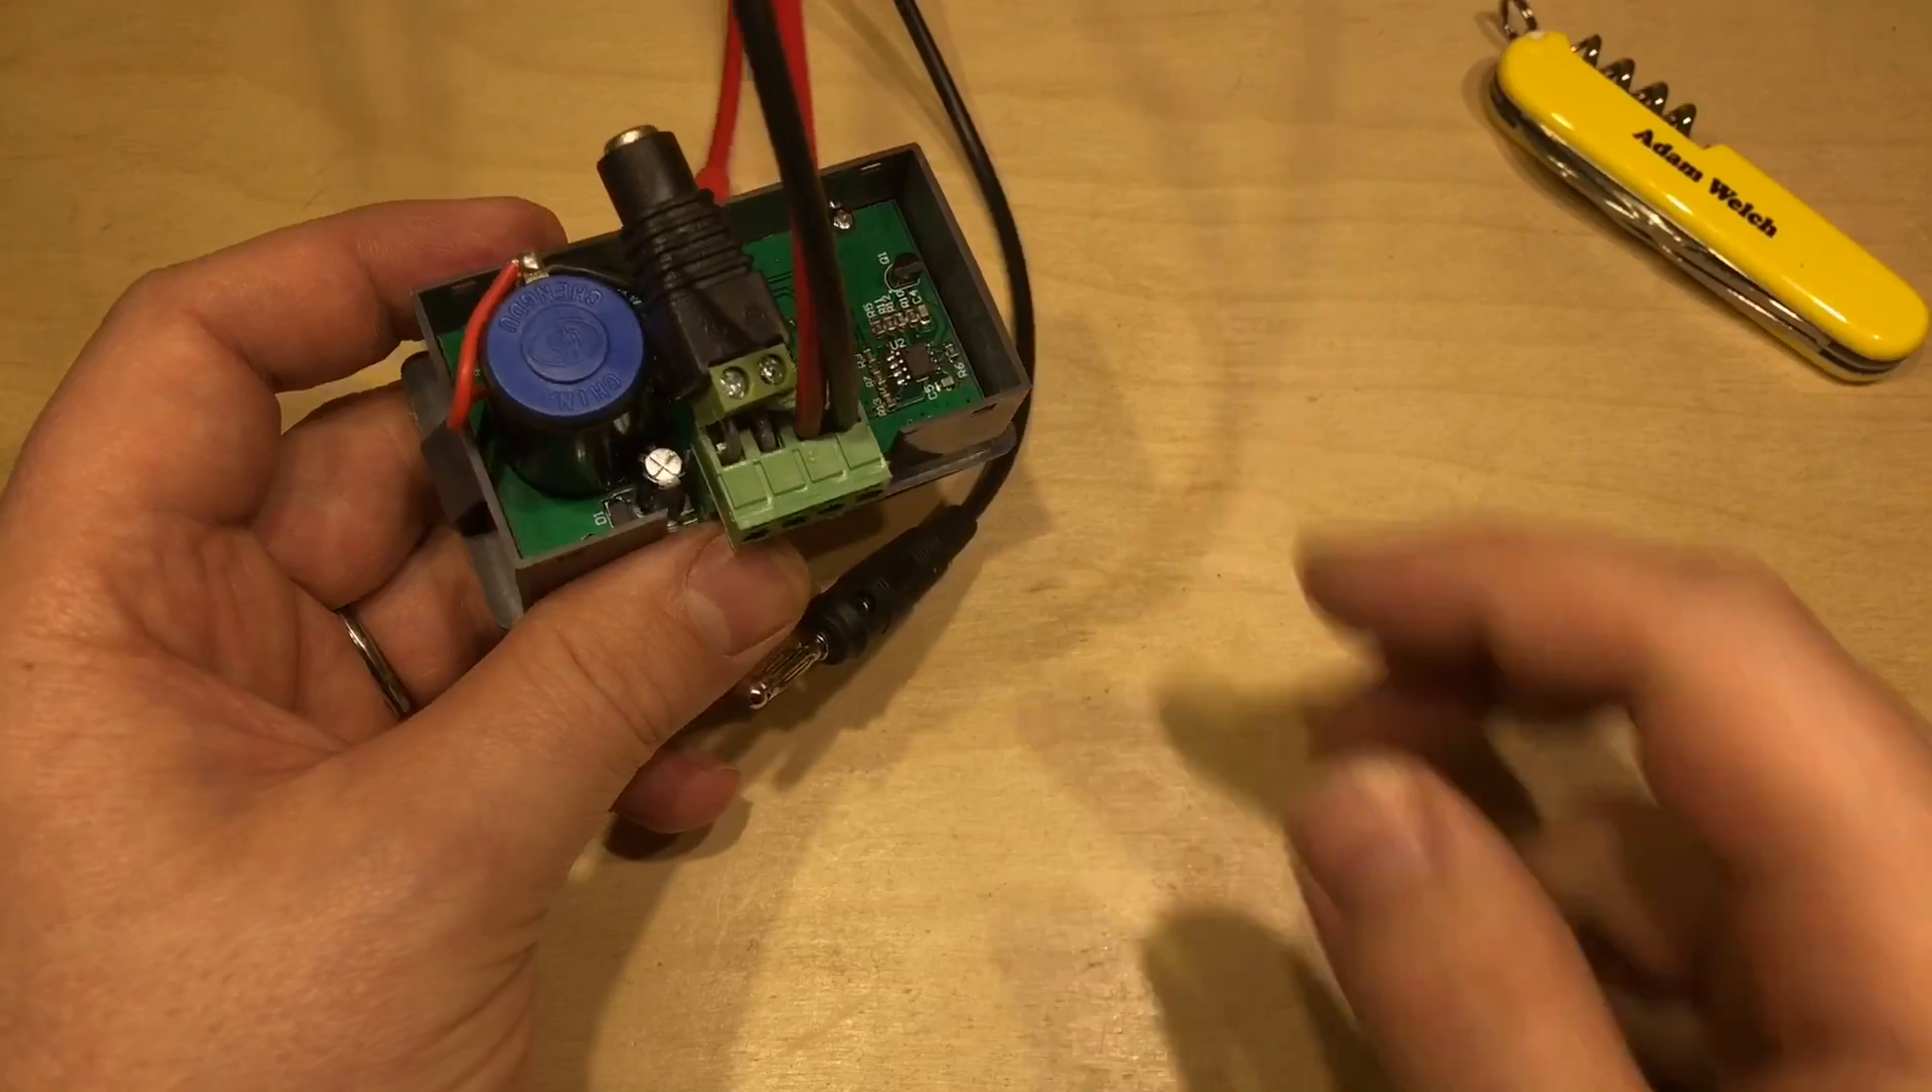I've added some cables to the power connector here this red and black one on the output.